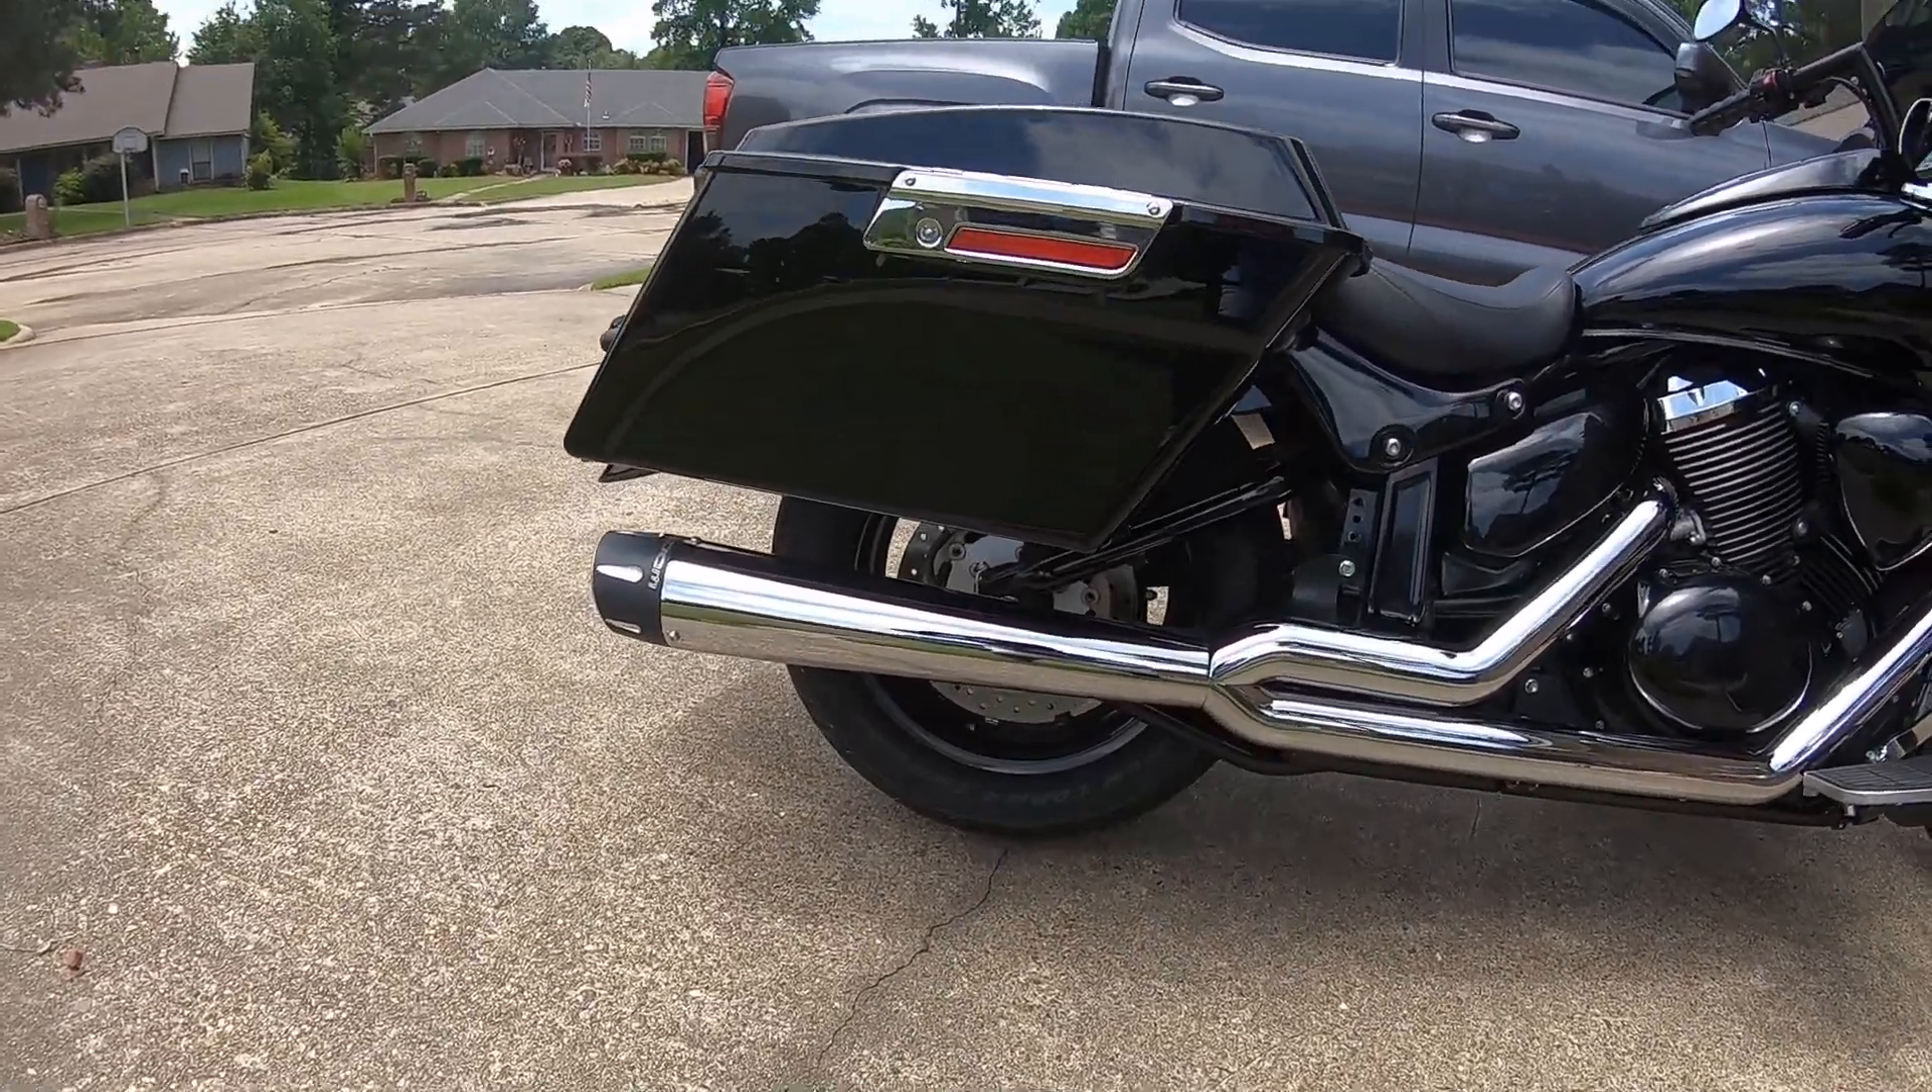I still have a little bit of height above that pipe.